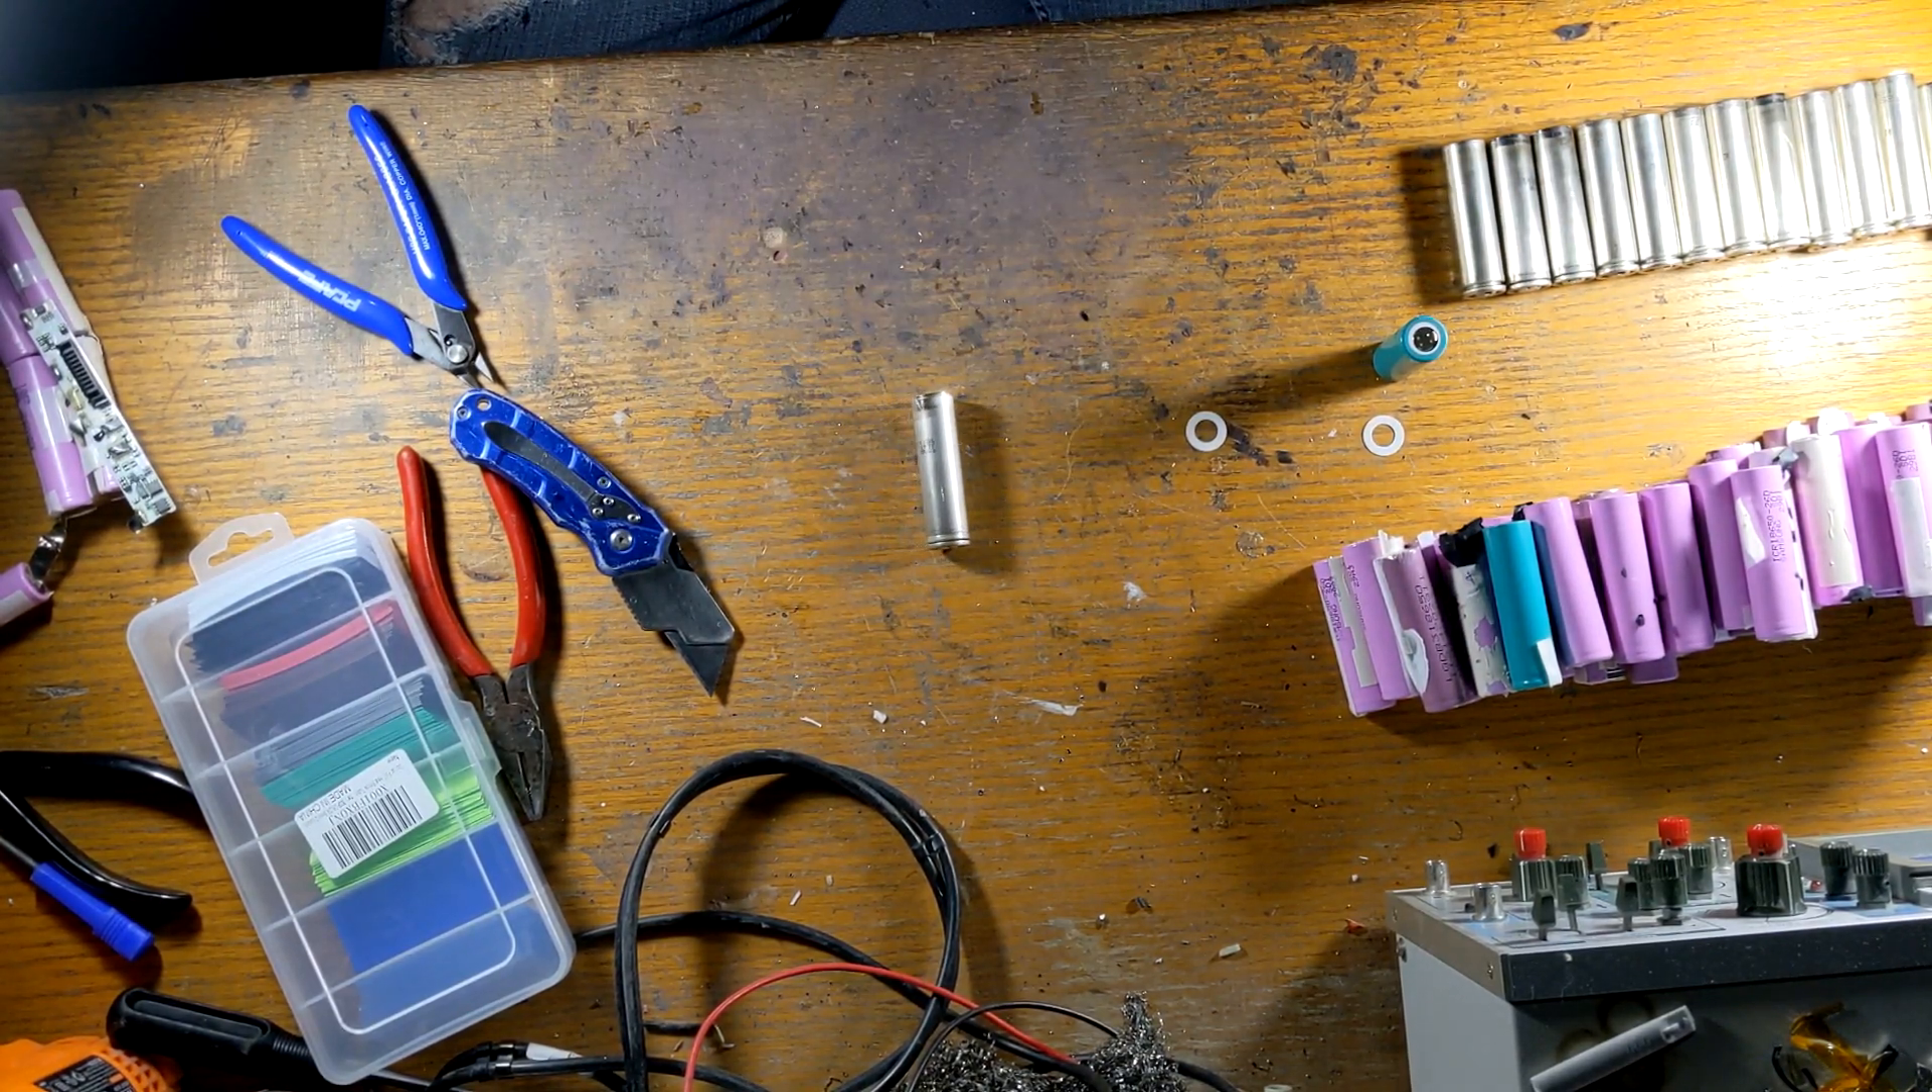Now we have a bare cell.